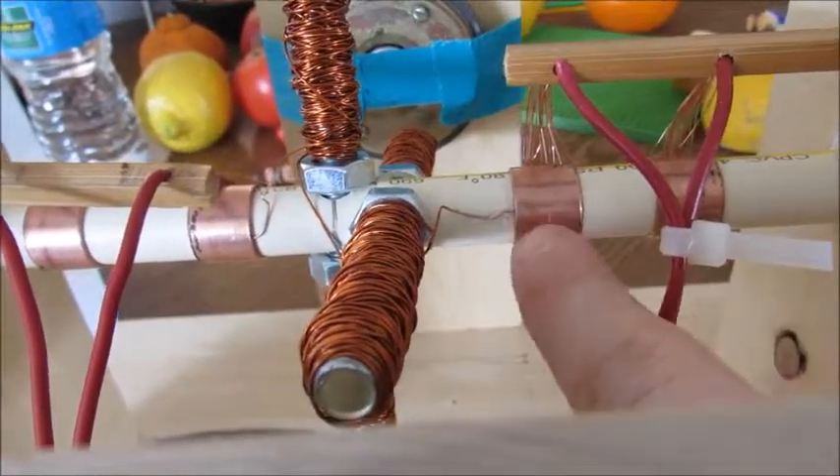I made the copper couplings into these slip rings and I put two on each side so it was balanced and I'd be able to see which part of the circuit I was dealing with and blah blah blah.